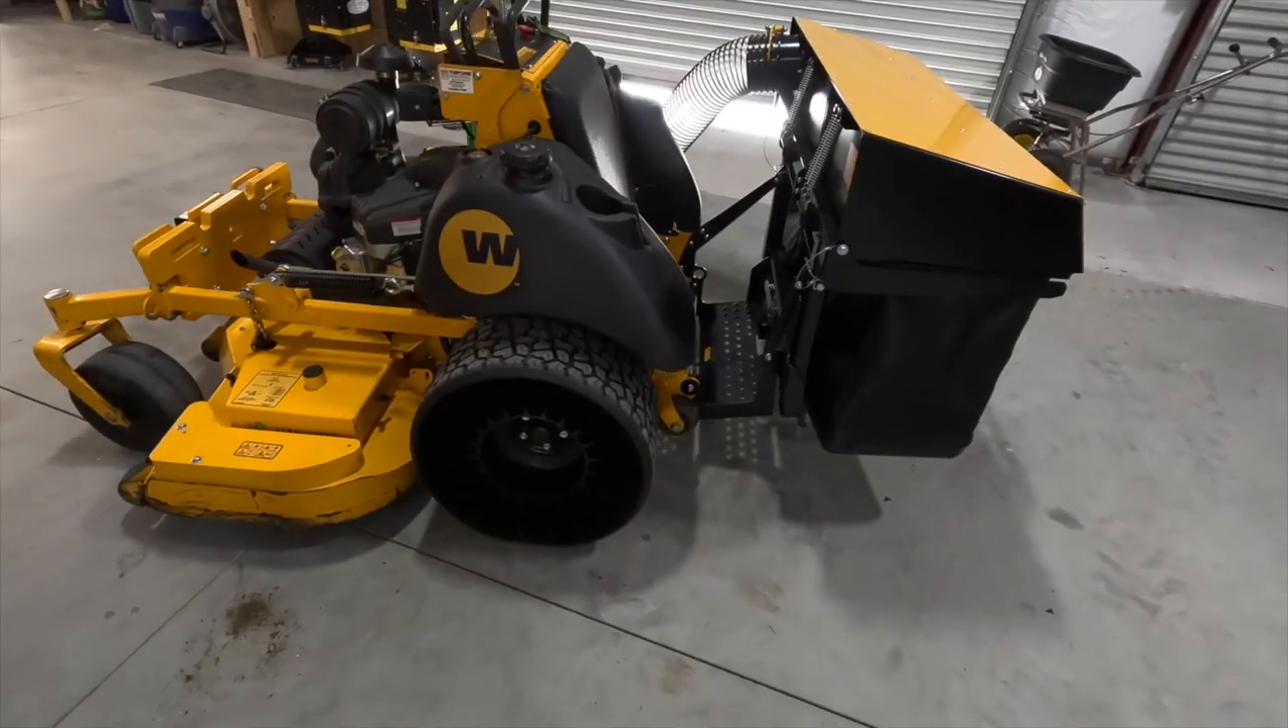We added in the tube, the clear tube, and I have put the bins here in the back.